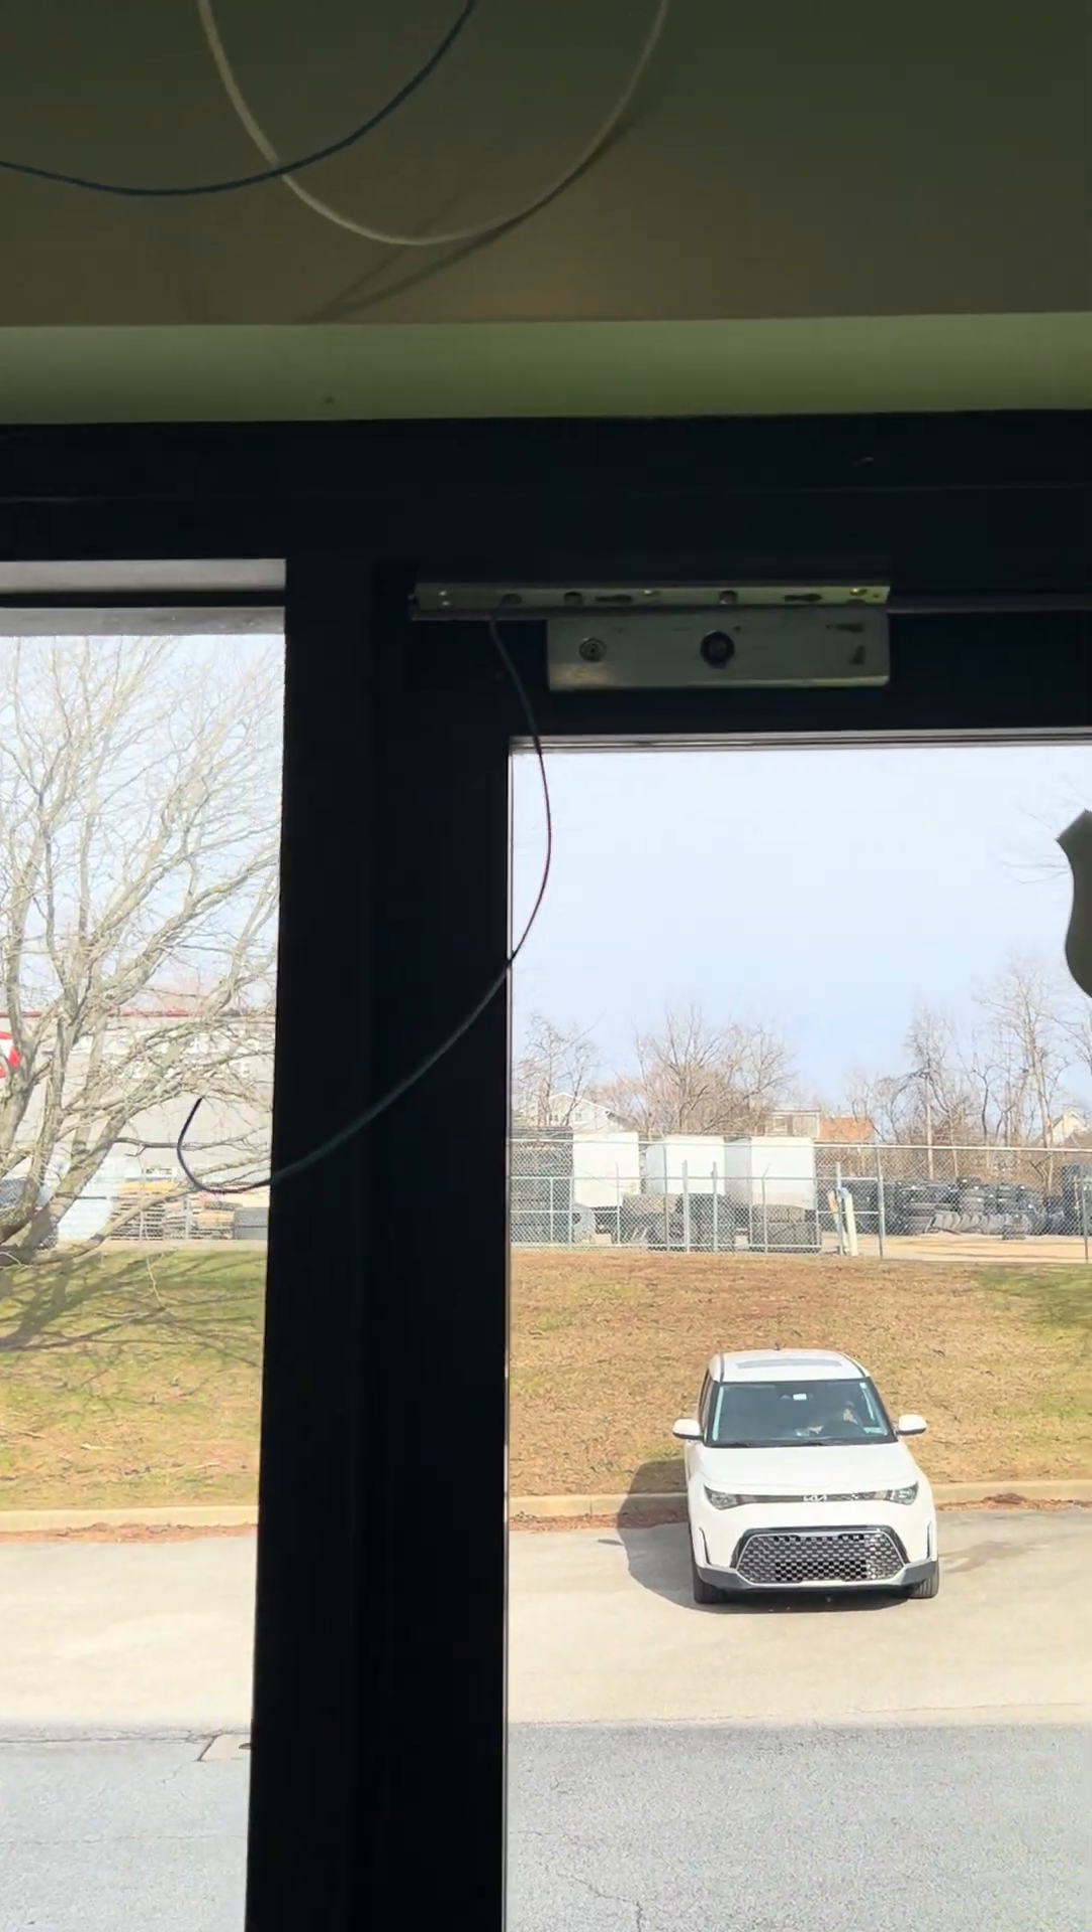You've got the plate mount on for the lock.